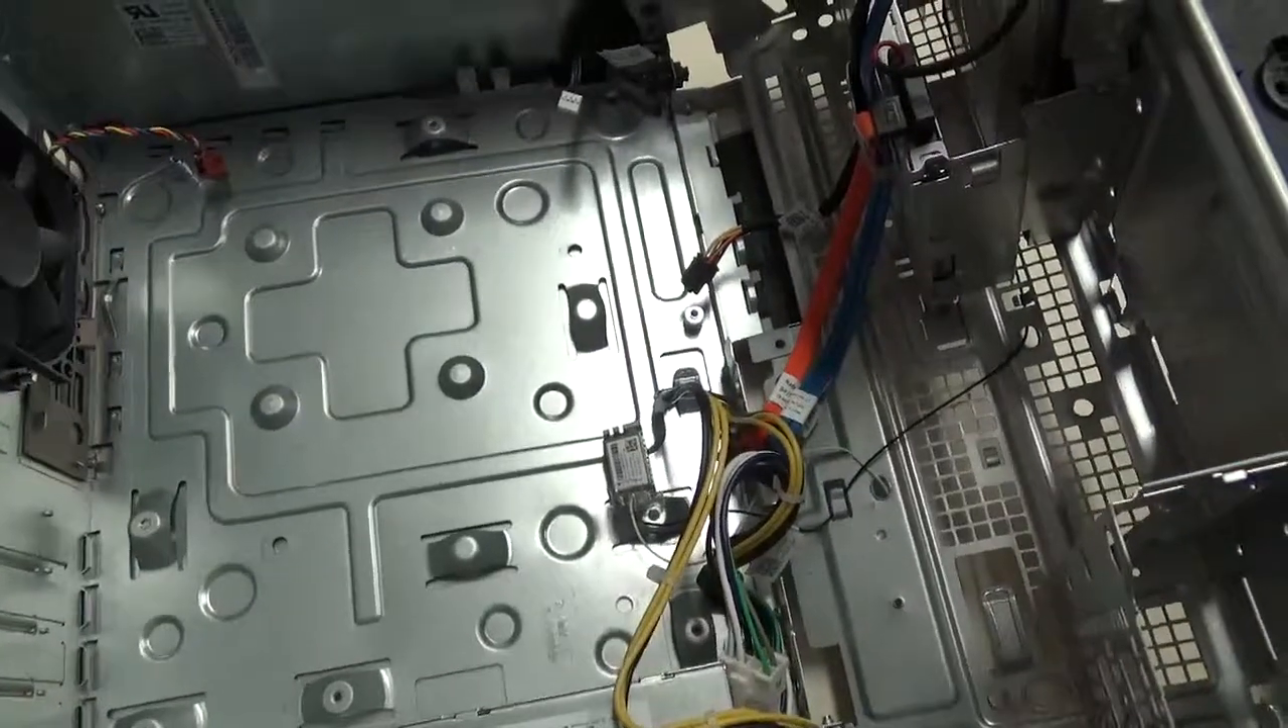All right, so I pulled out the motherboard and this is how it's going to look.